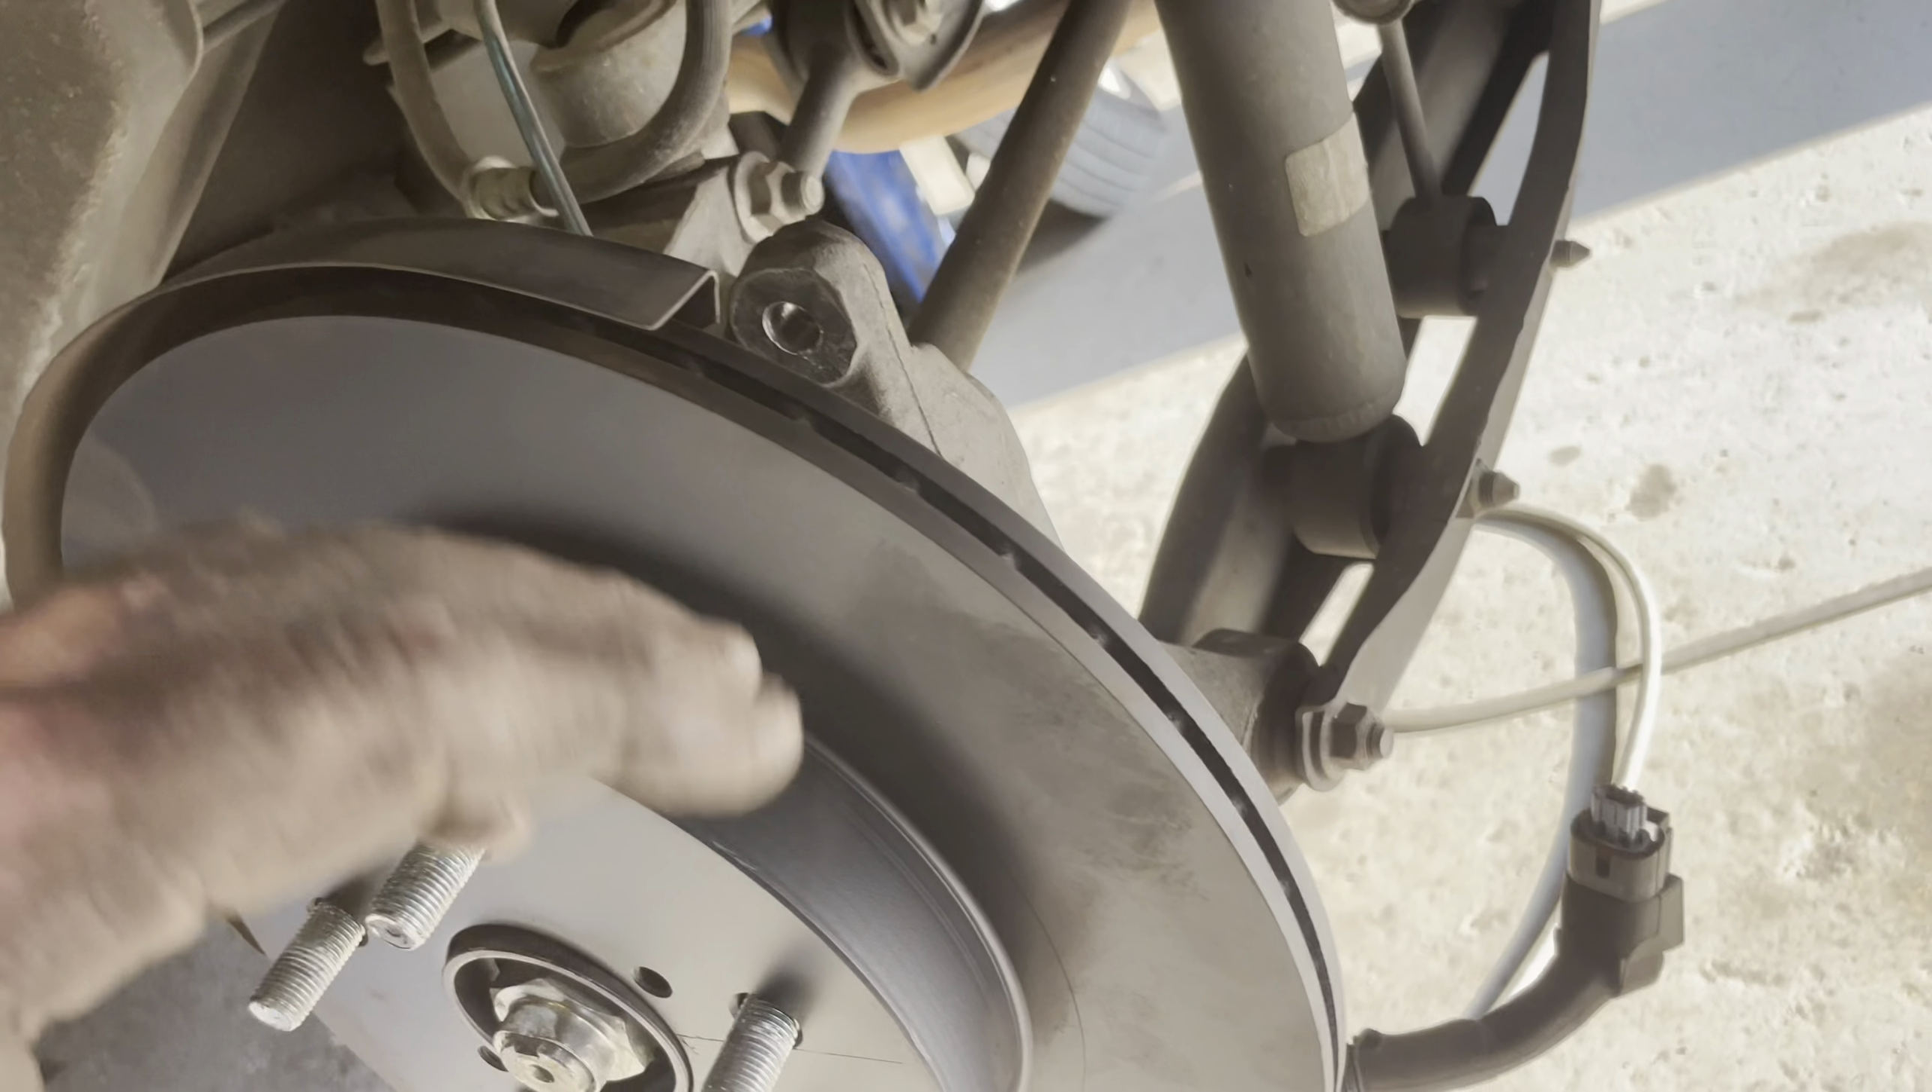You've got the bracket off, your old rotor off, new rotor on.